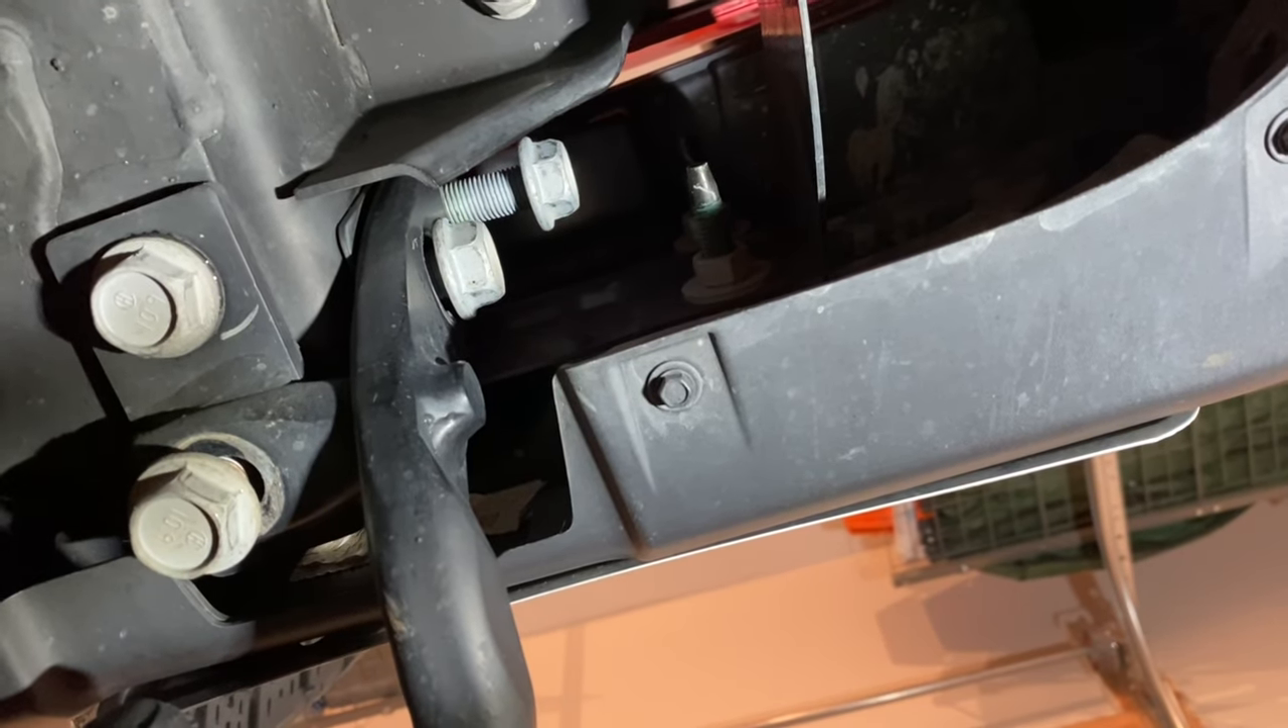As you can see, I've already started removing the driver's side bolts.